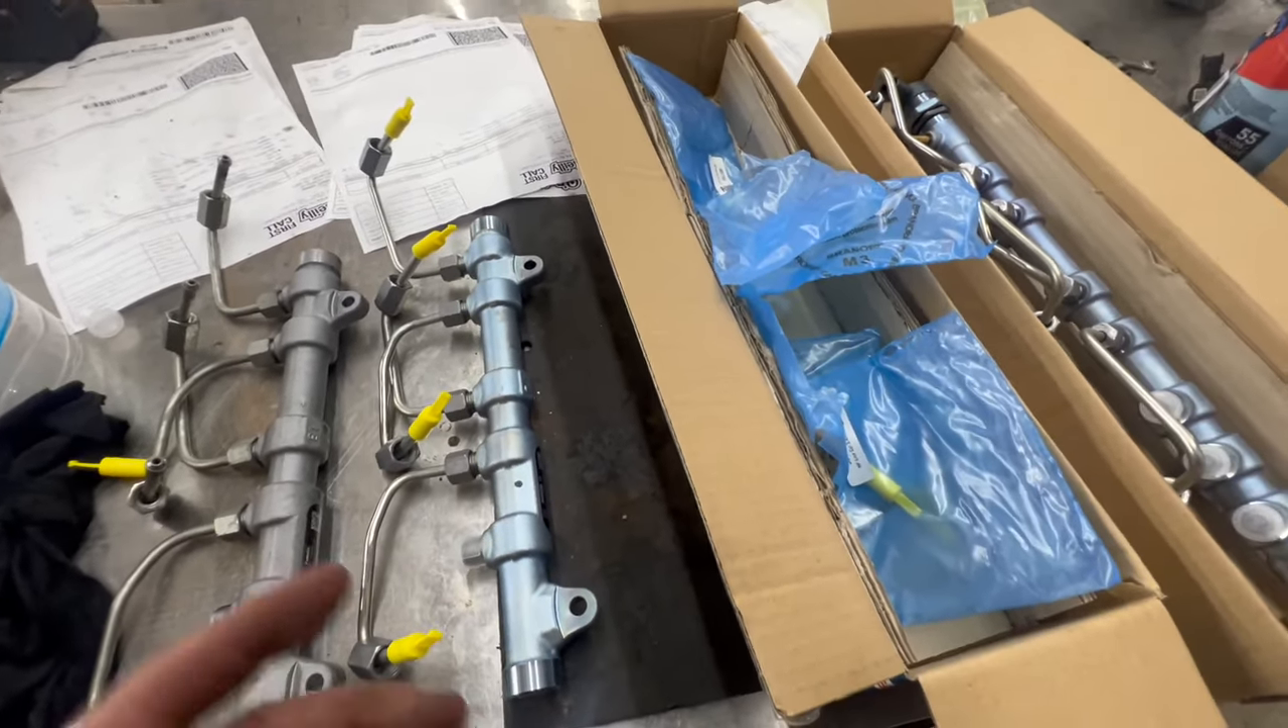We have all of our lines hooked up on both of our fuel logs.